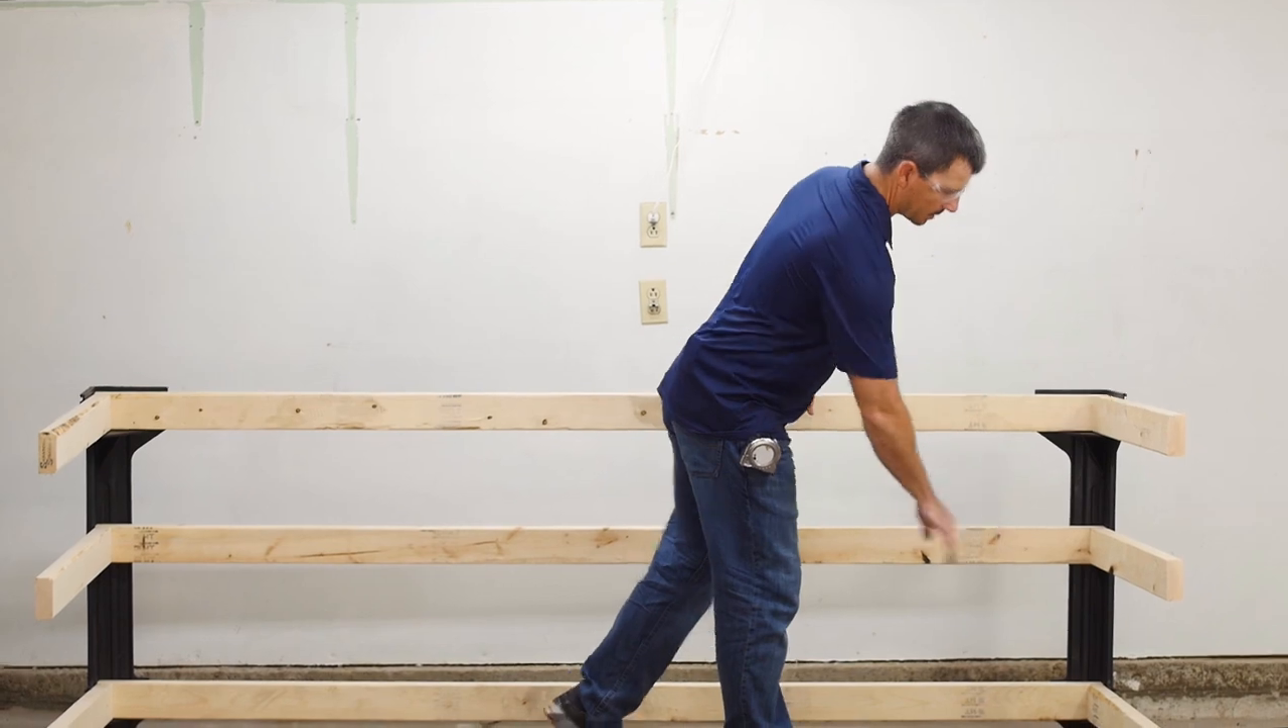So we just got our sides in. We've got our two length pieces built and tied into the legs, and we've got our width pieces tied in.